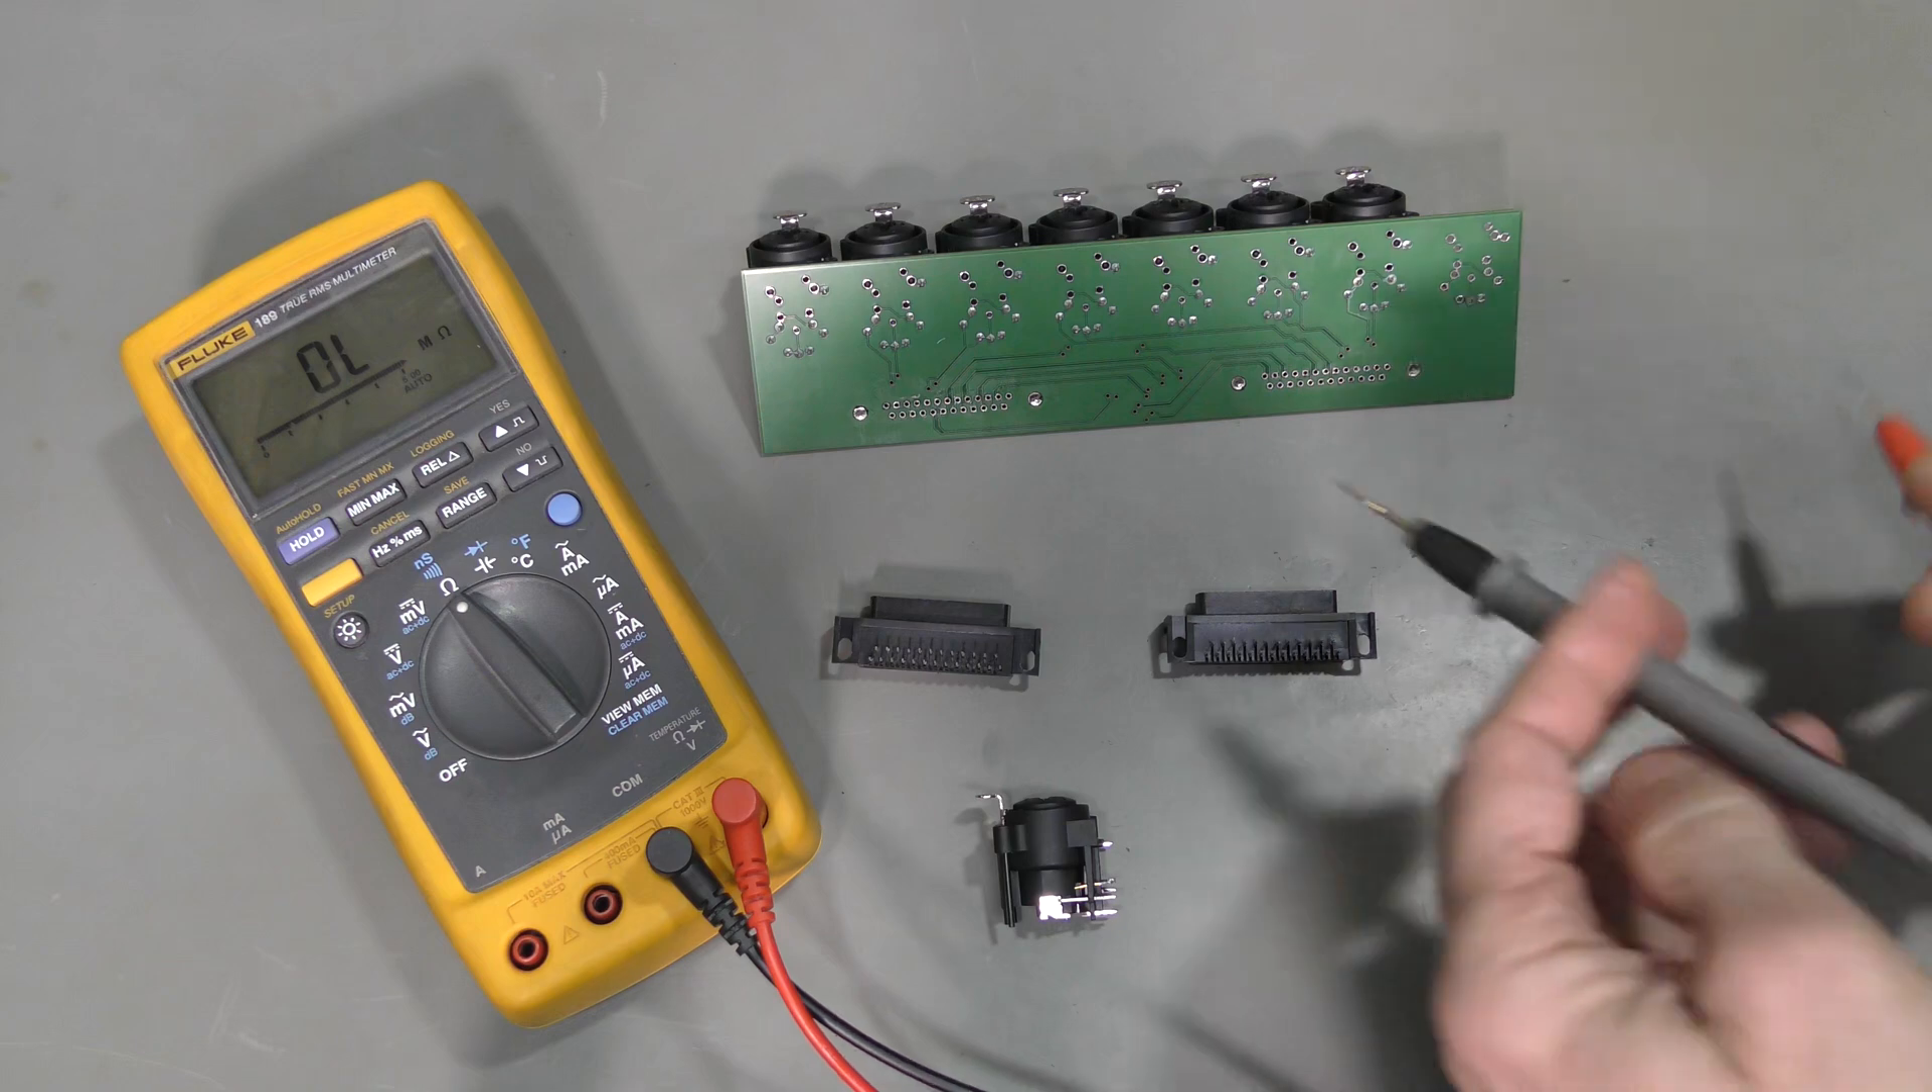I desoldered both DB25 connectors and one input connector. So now this channel has PCB traces only.